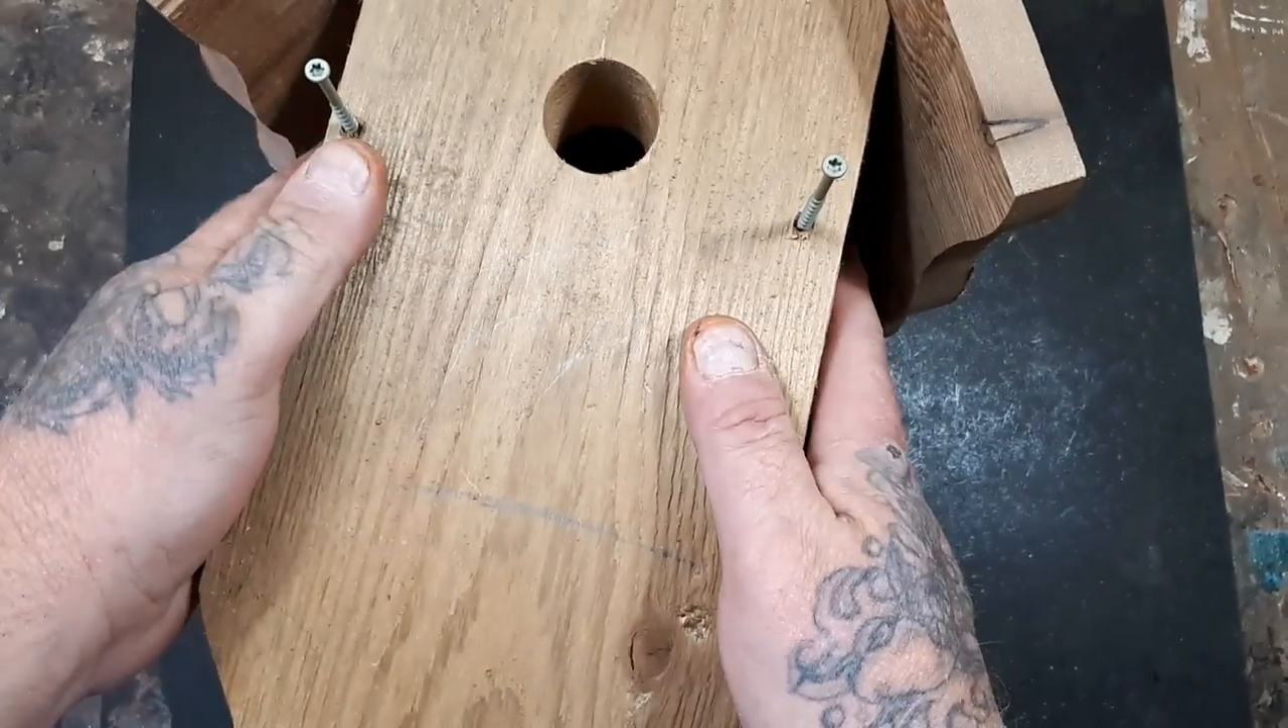Okay, so I have my friend put two screws in the front of the face so you can screw it on when you're done carving.